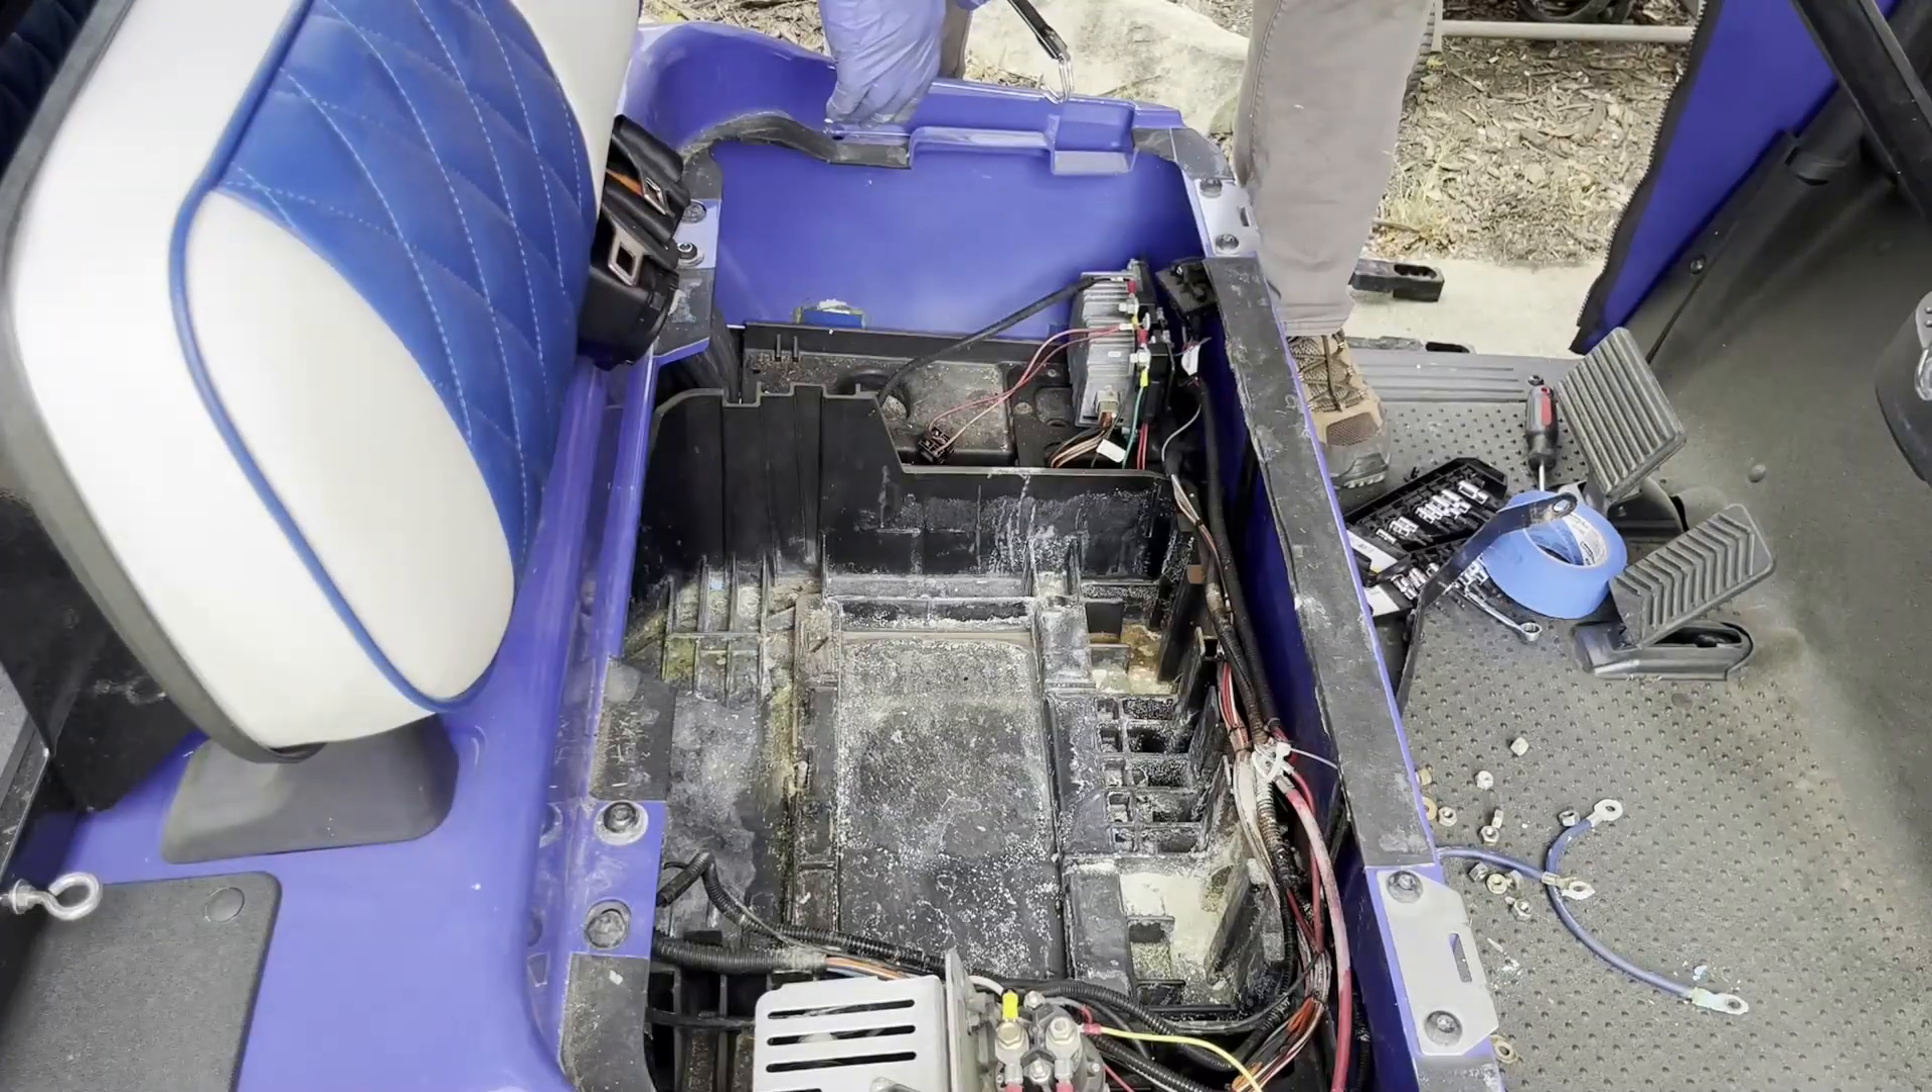As you can see we just removed the battery.